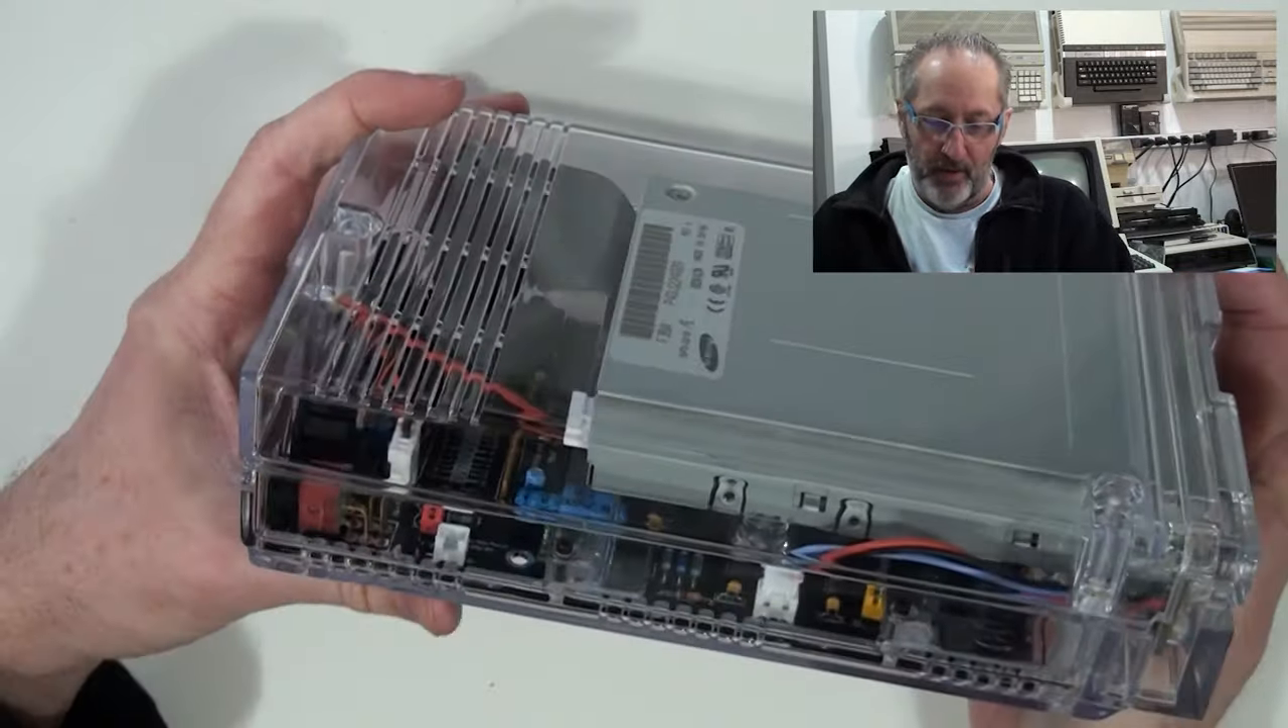So, there we go. The drive is in. And, we have a completely transparent 1581 drive.